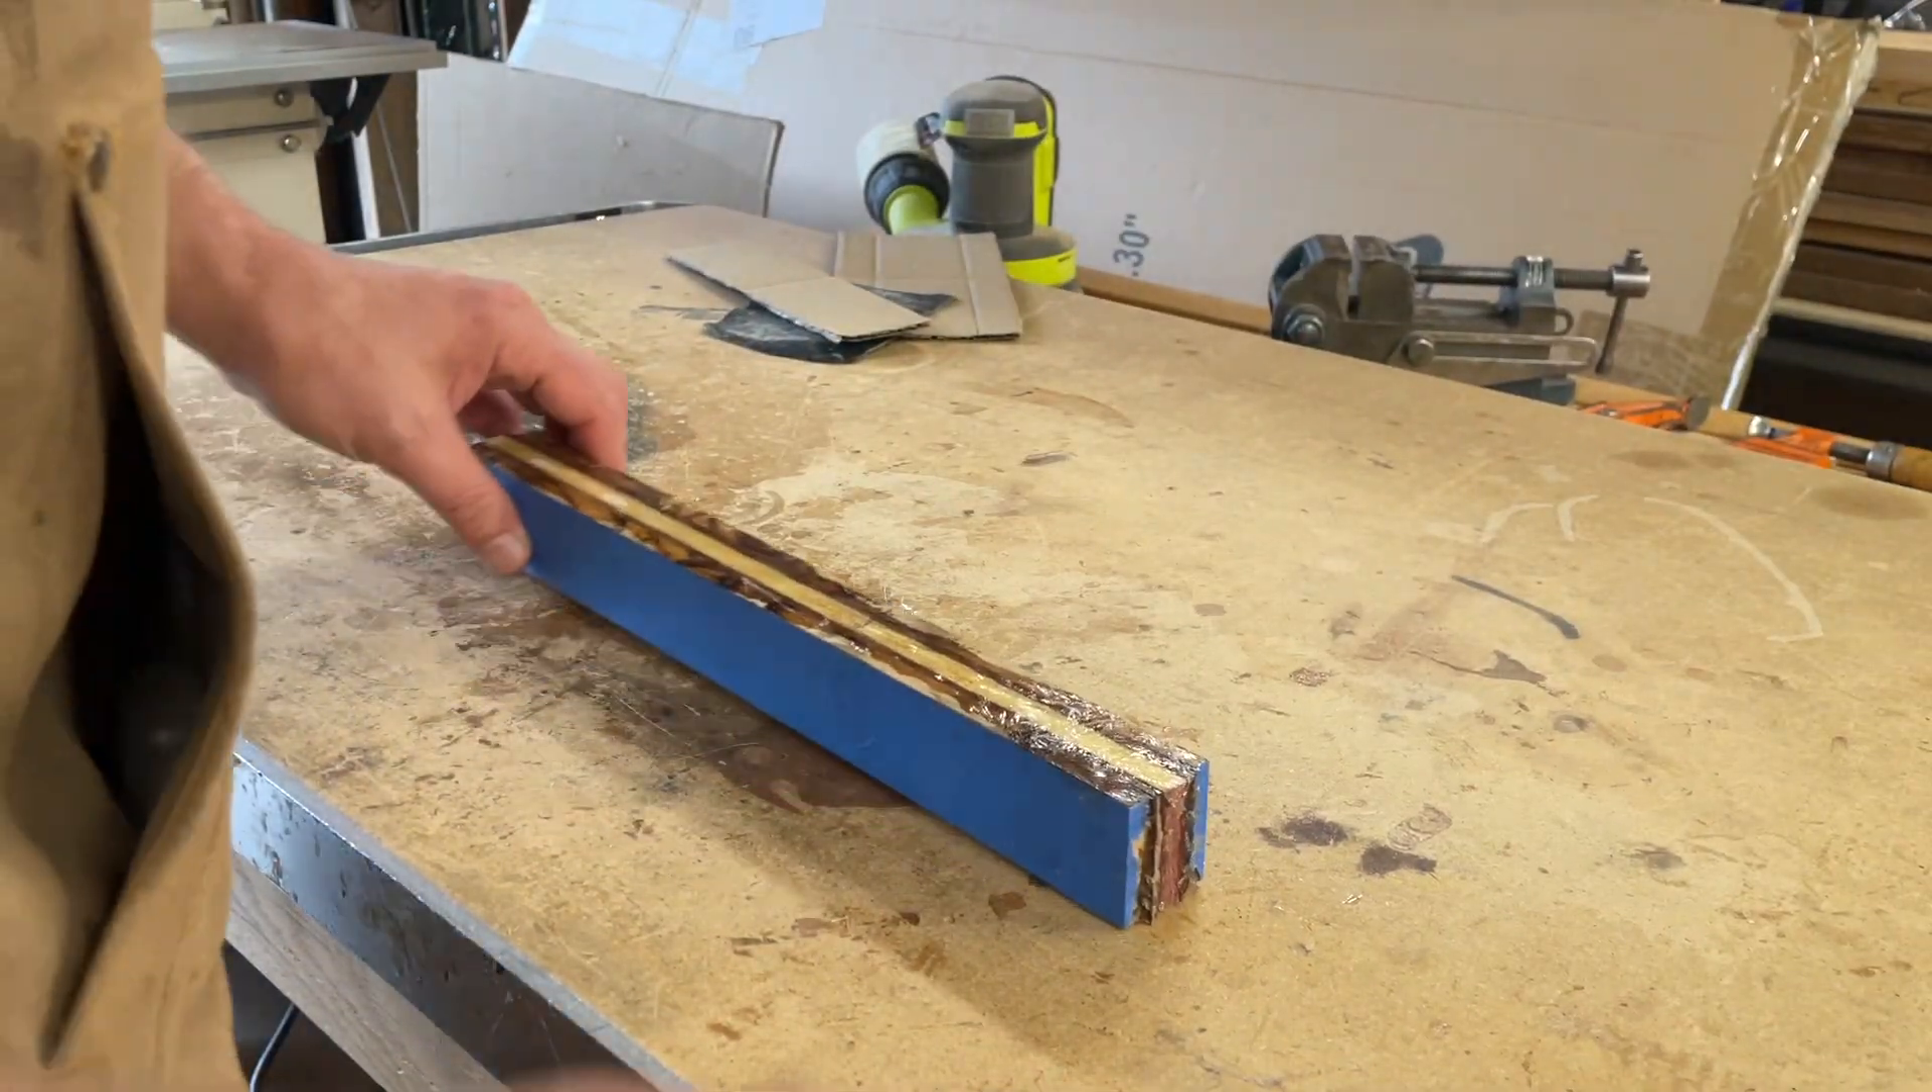Our glue up is complete i got a painter's tape on these outer edges.